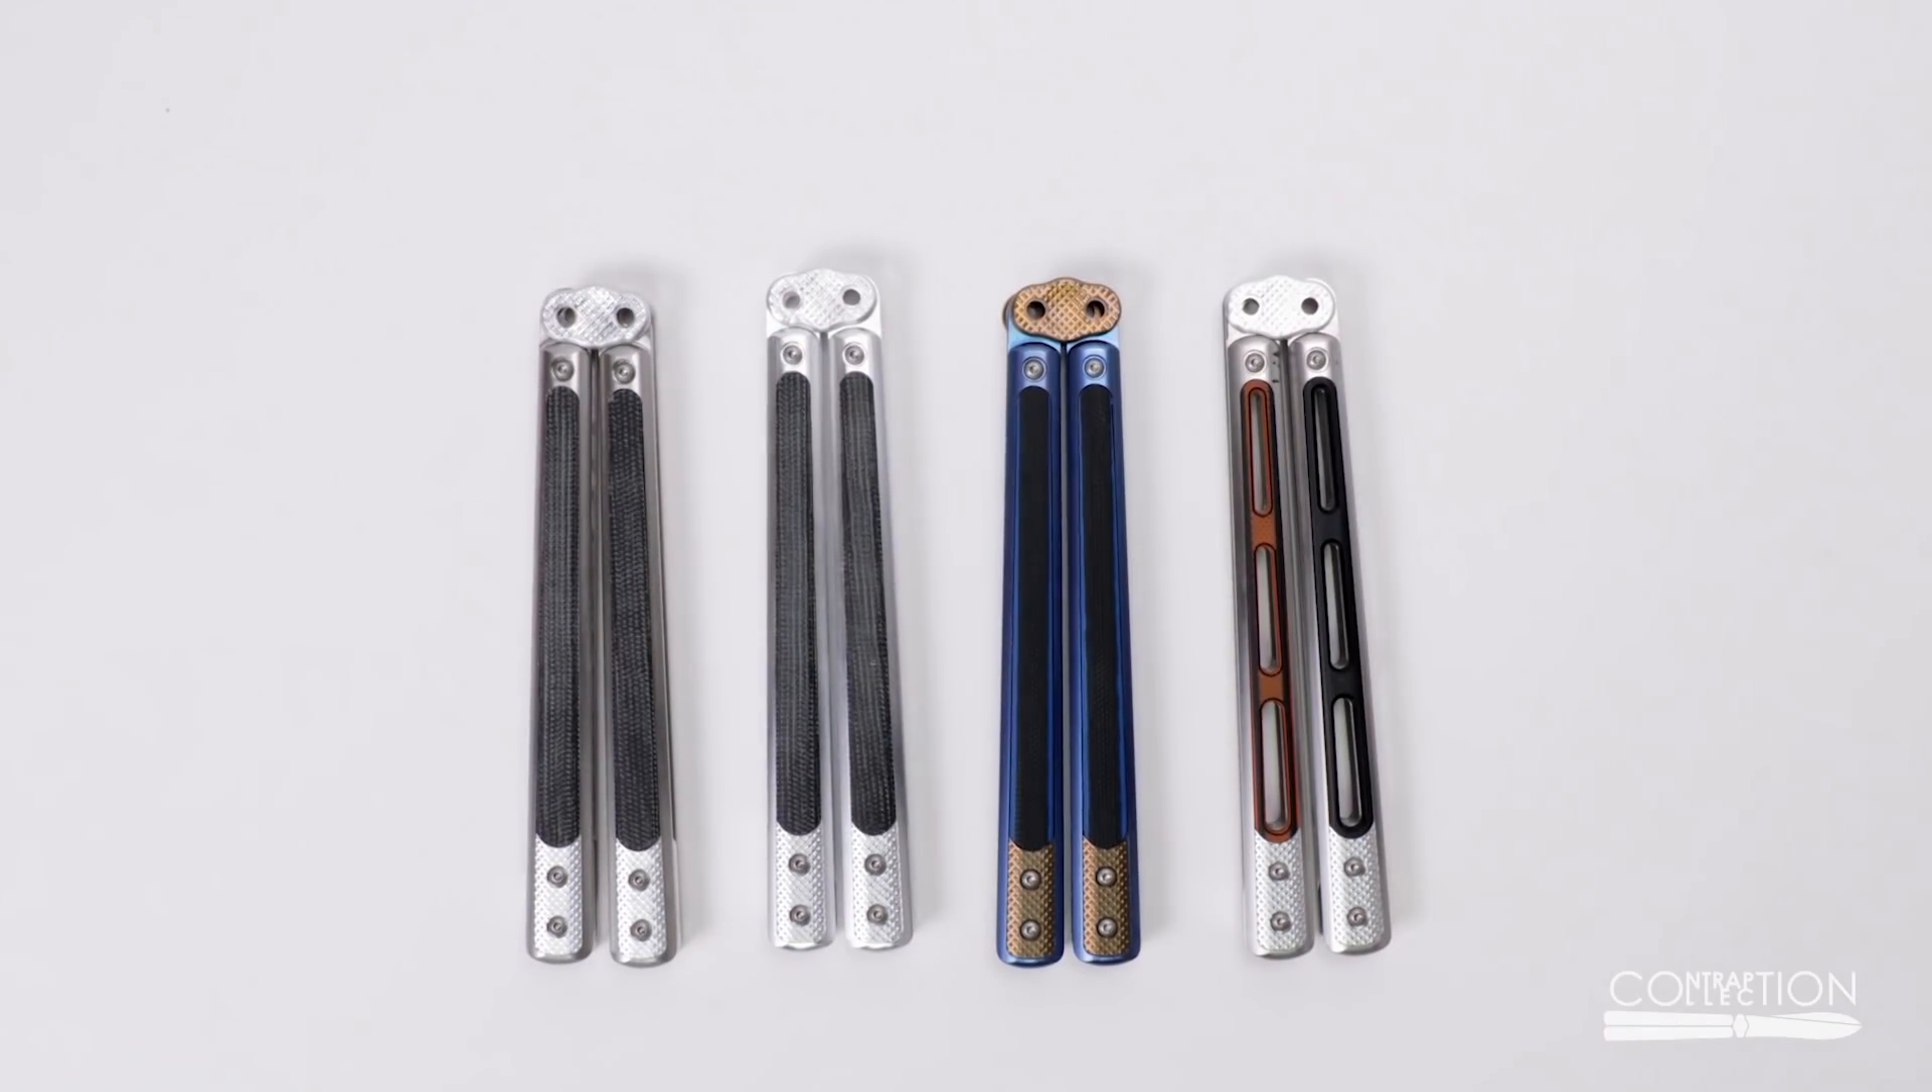Here's how the handles look assembled.